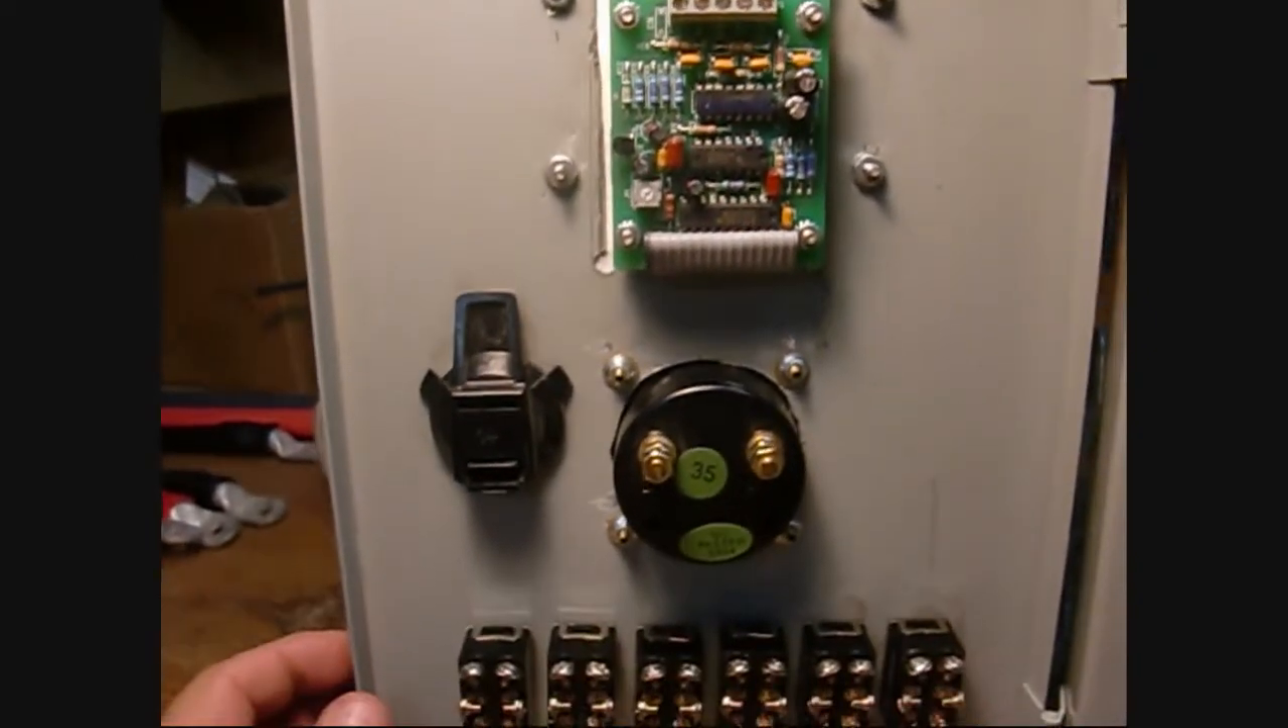Inside you can see we just have the parts cut out and mounted.